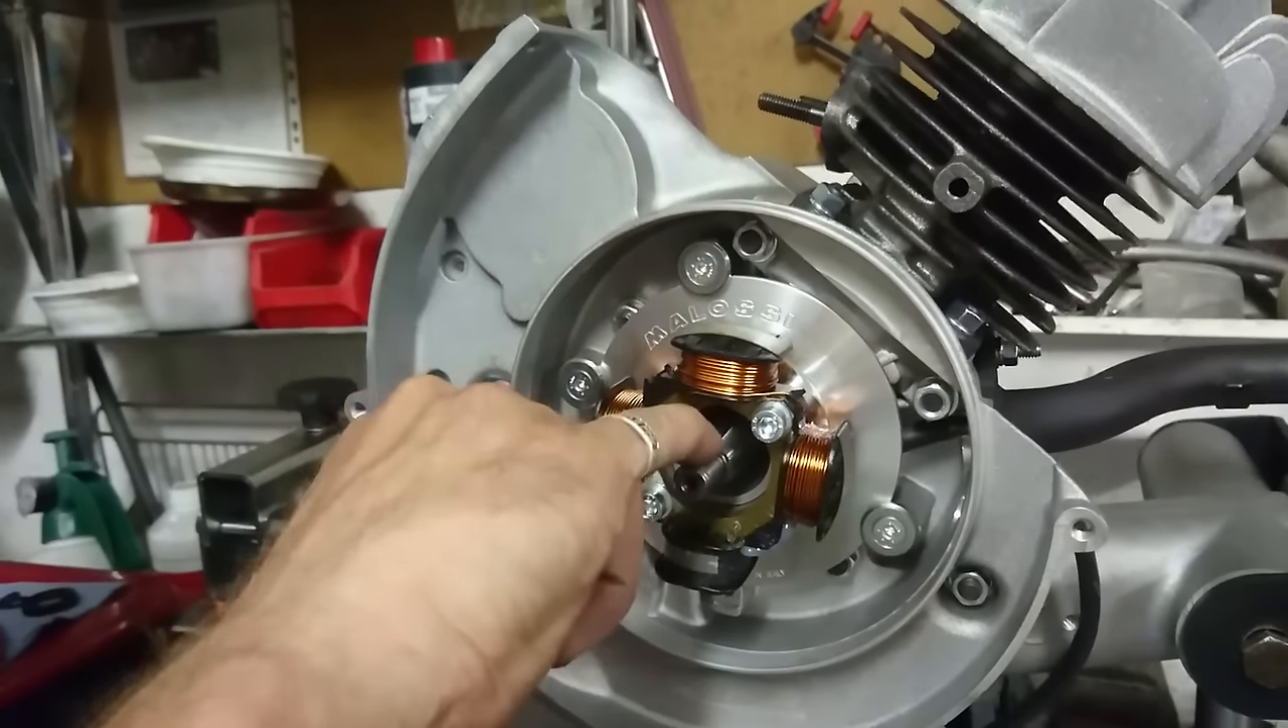Die Zündgrundplatte haben wir montiert und festgeschraubt.